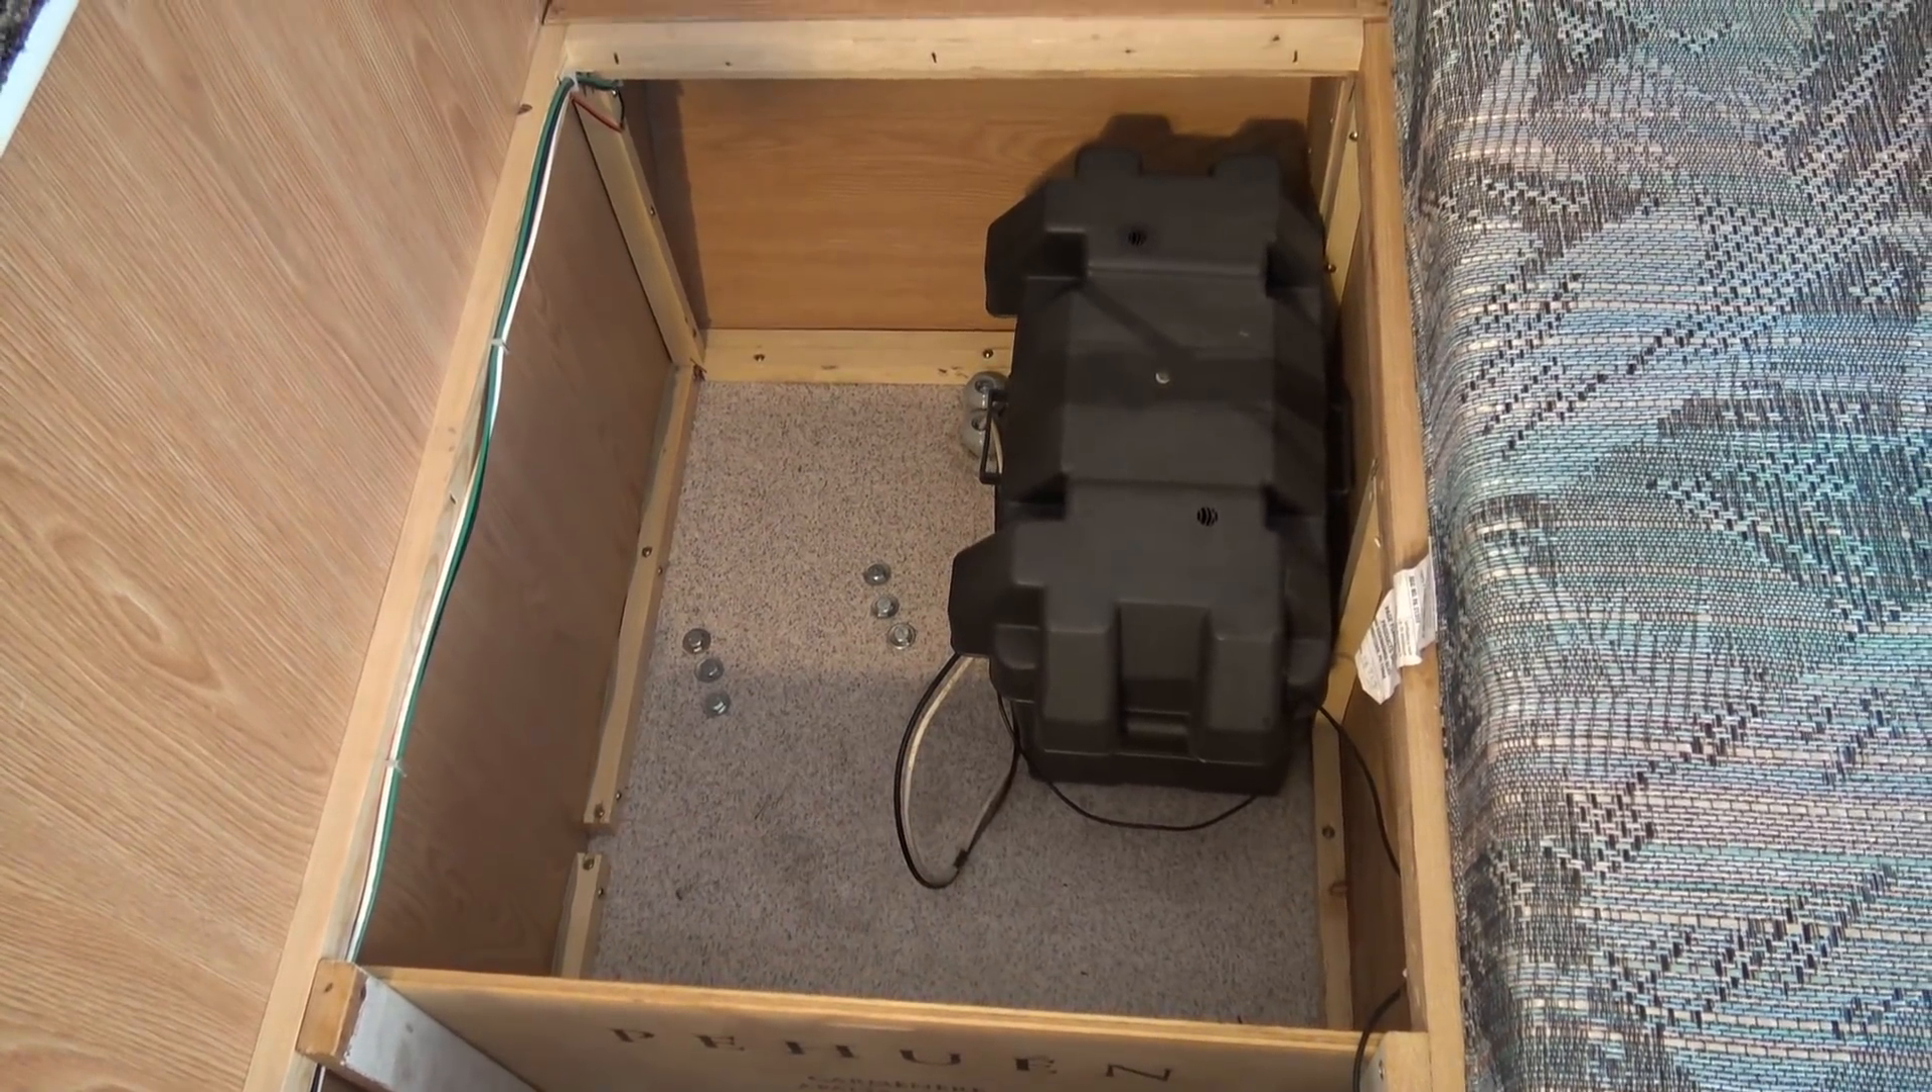I already had one of my two batteries in there so it's just a matter of putting in the second one and it looks like there's enough room.